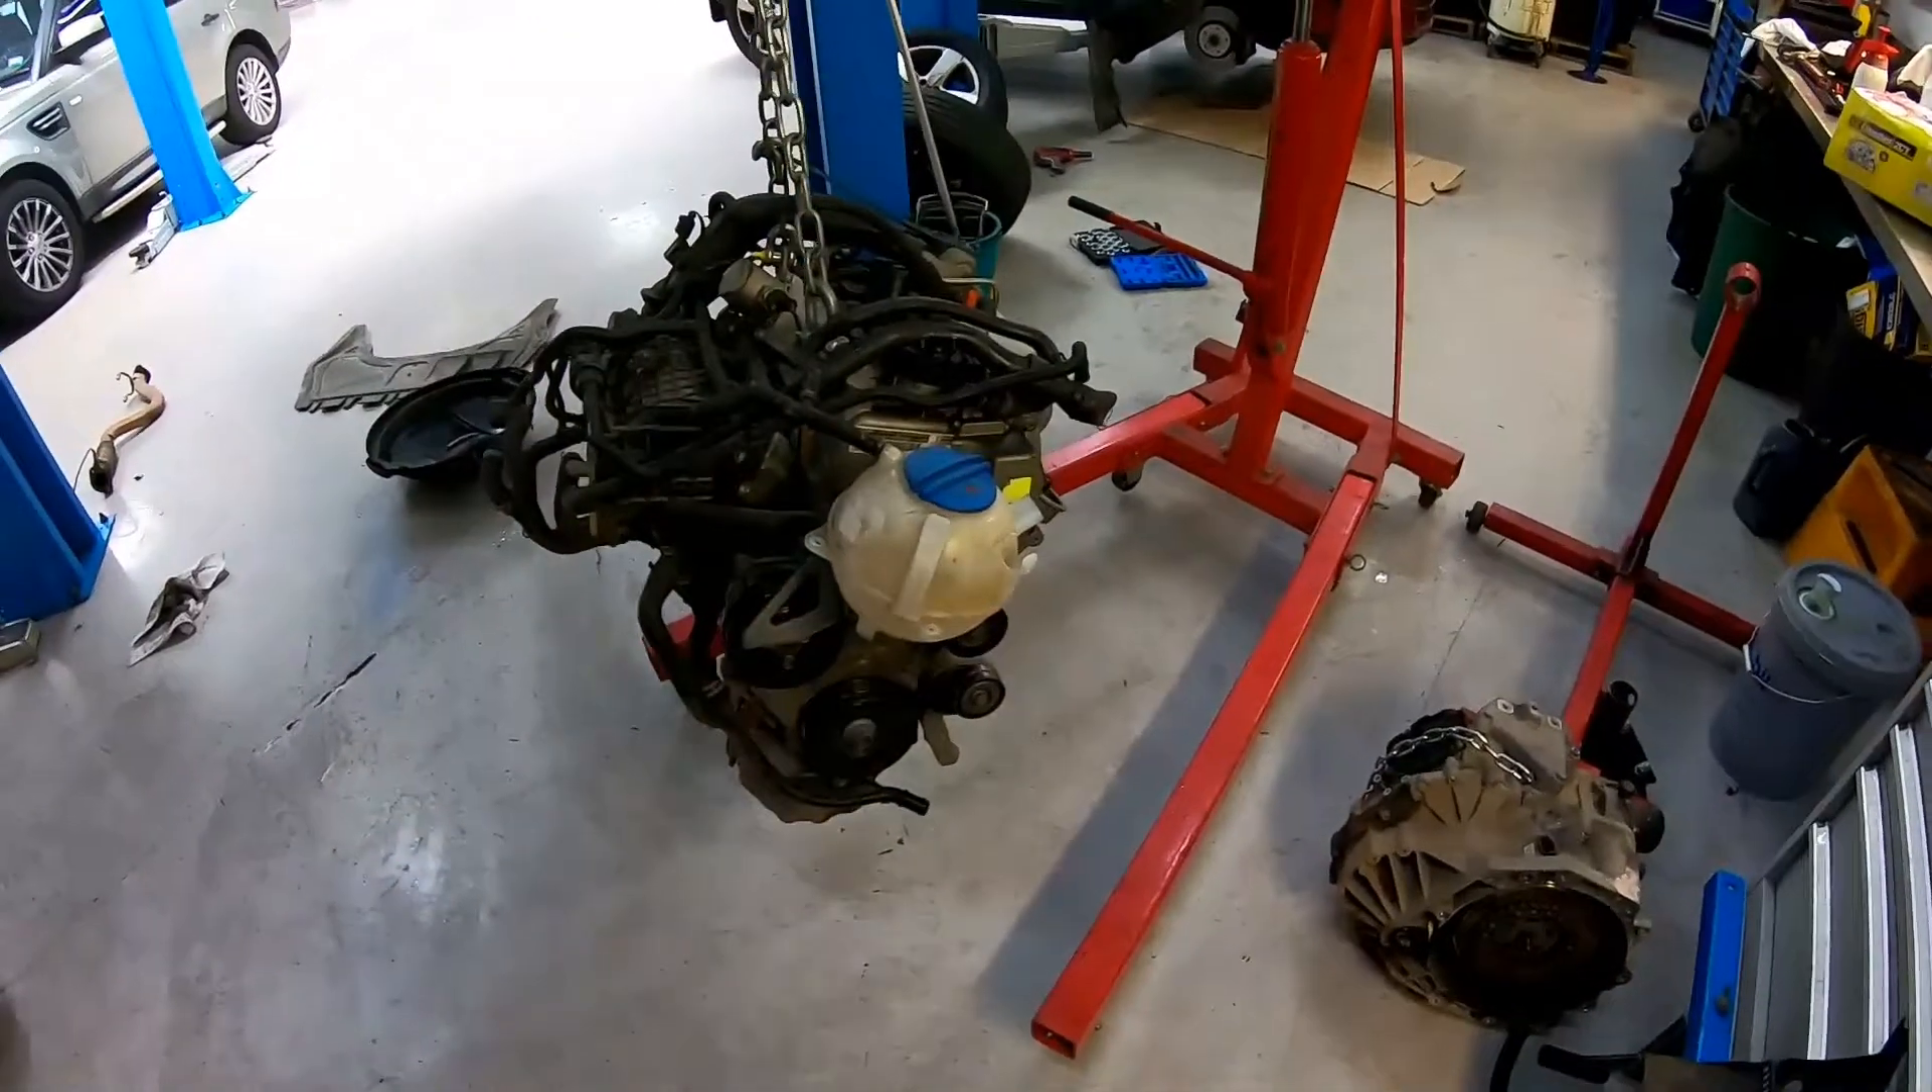That's the engine and the gearbox out on the floor now.